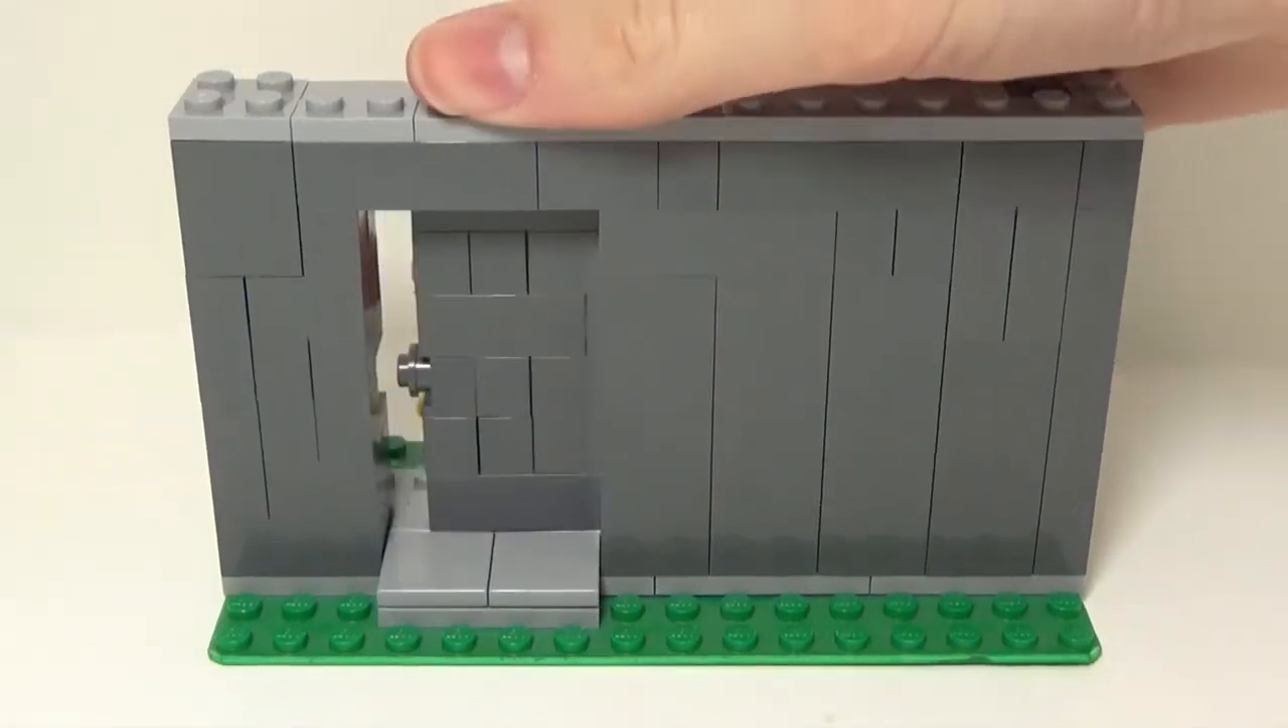You can see the door does not sit exactly flush with the wall.